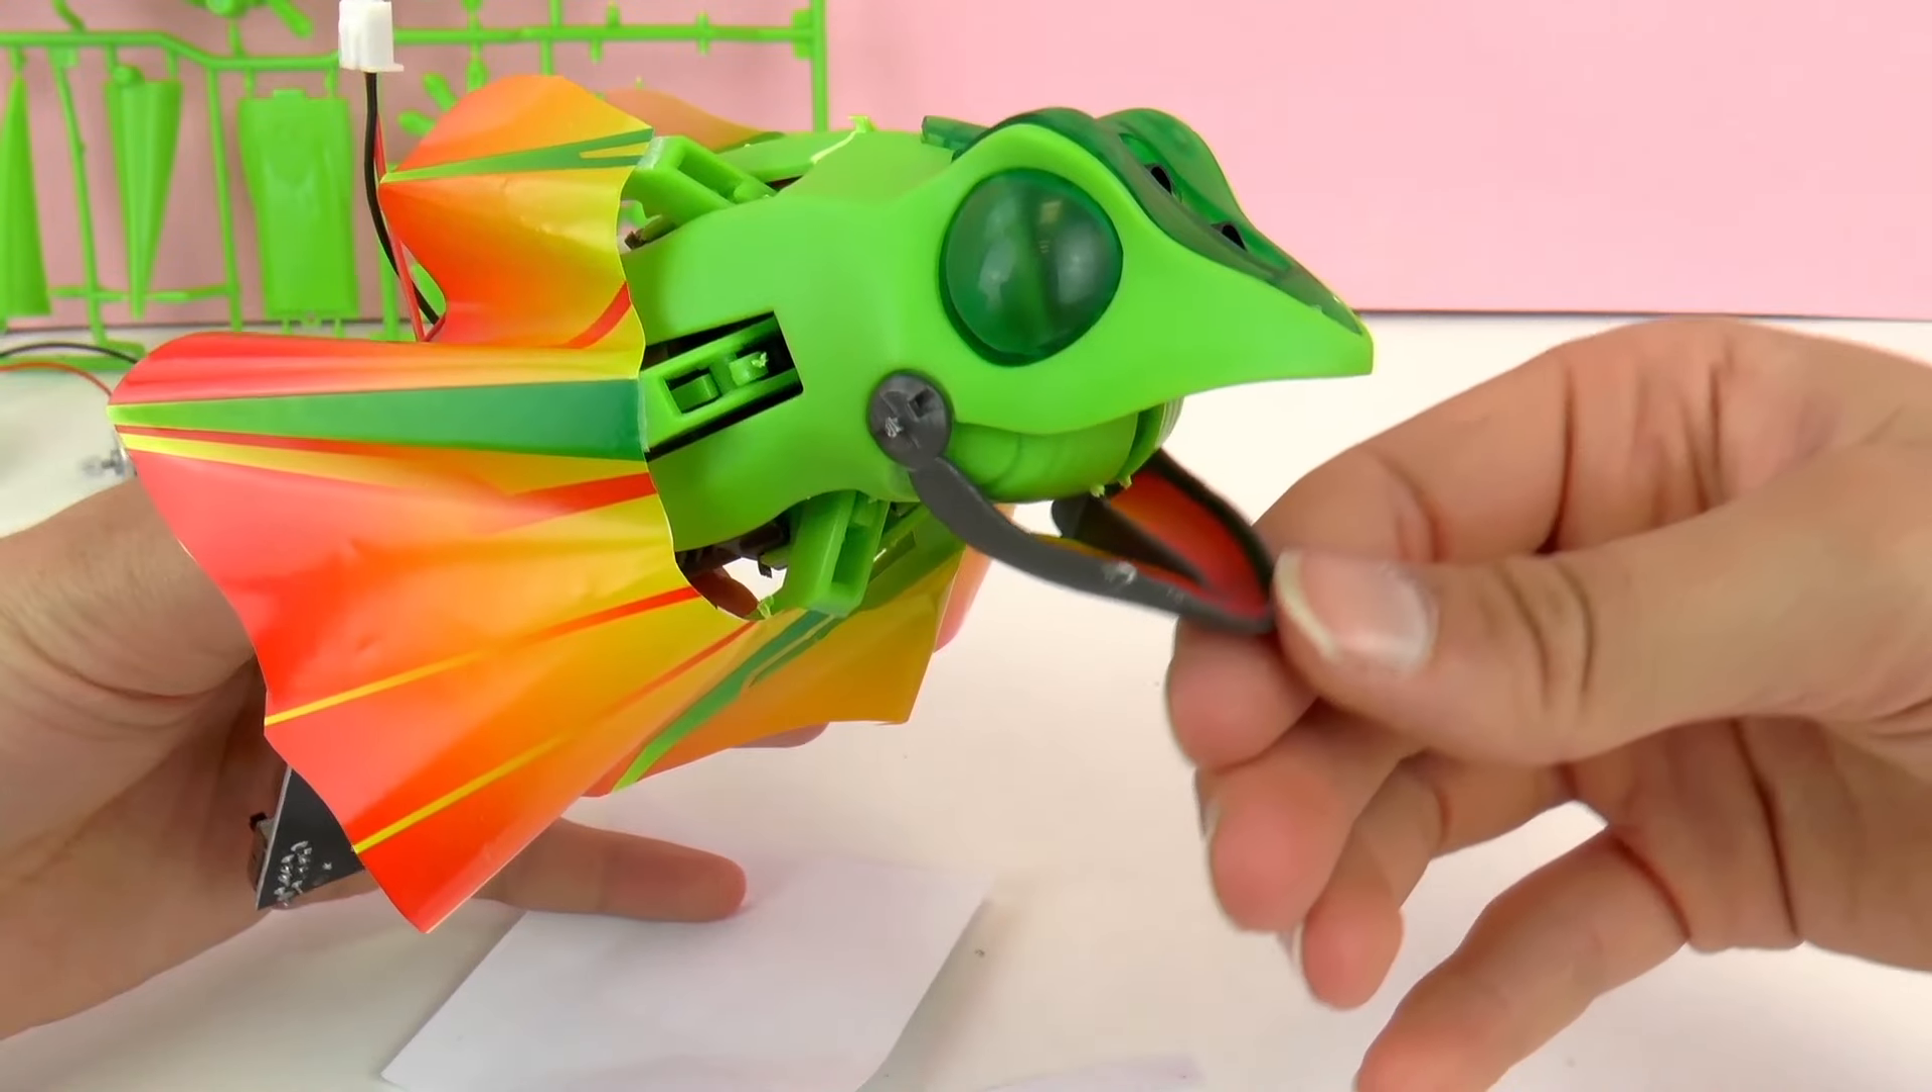Zo, ik heb nu de kop van de hagedis in elkaar gezet.